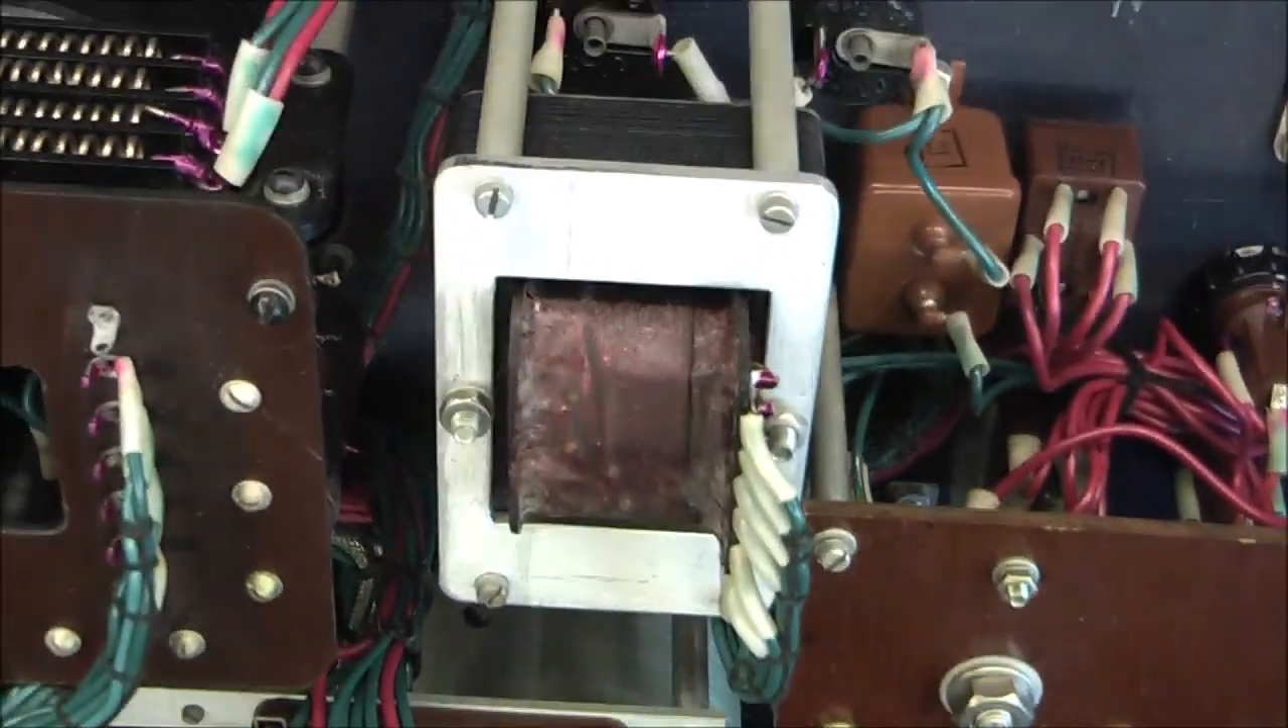Here we just have one transformer mounted on the standoffs.